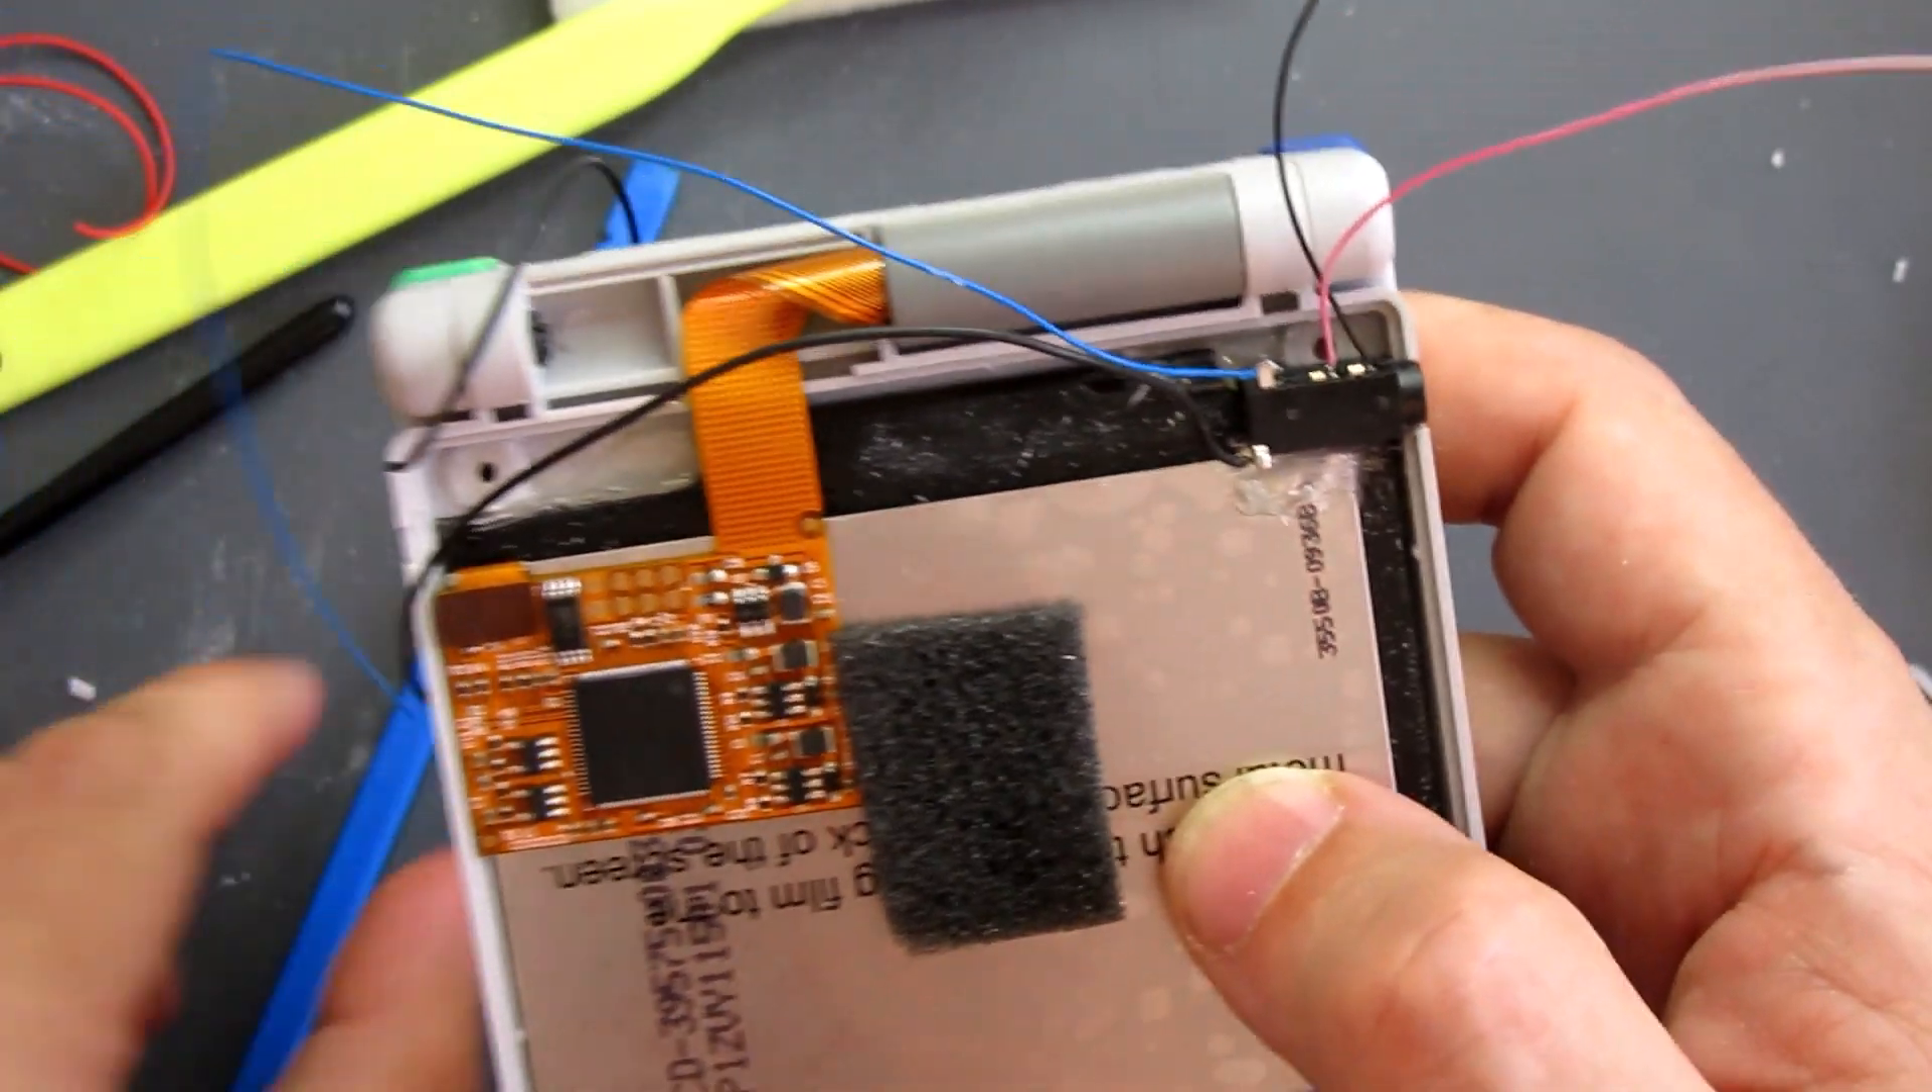I've added just a little square in the centre just to keep that pressure on keep it in position without it bulging too much at the edges.